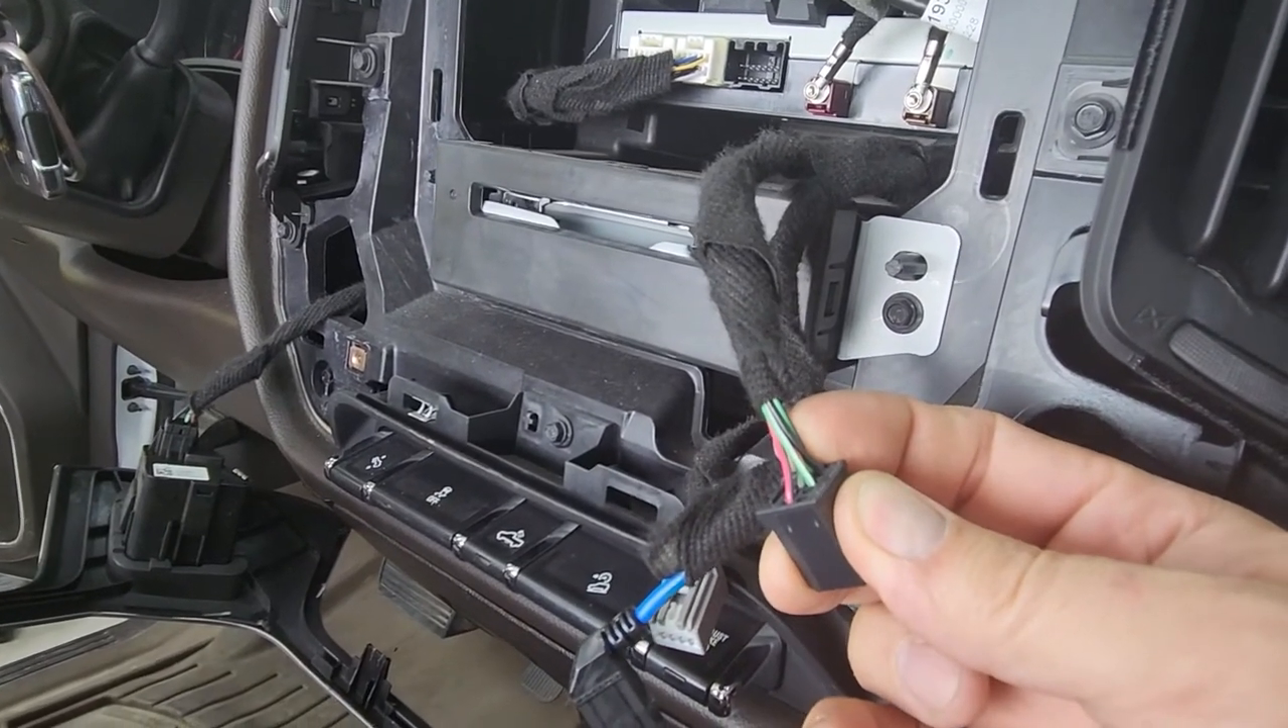So, I took the entire bezel apart, took the radio out, and right here, this is the plug for the radio.